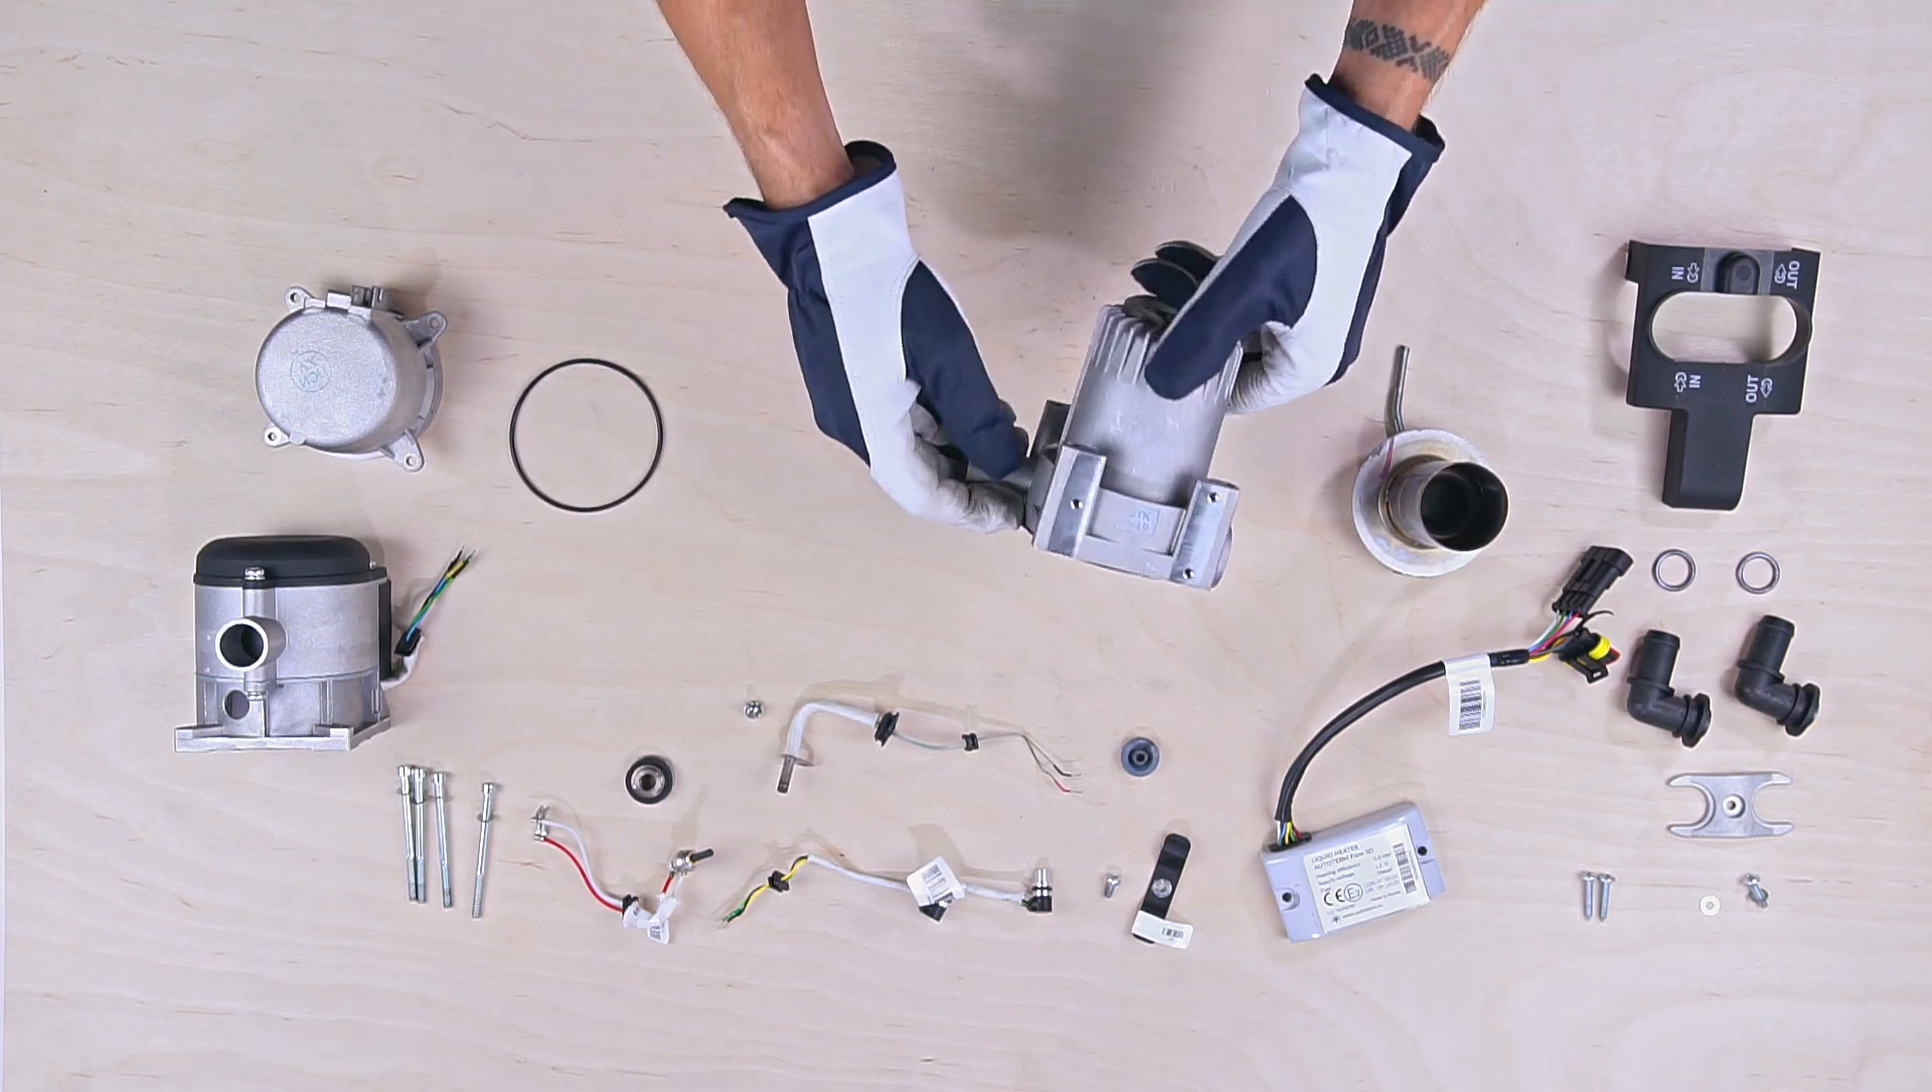The heater has now been disassembled.